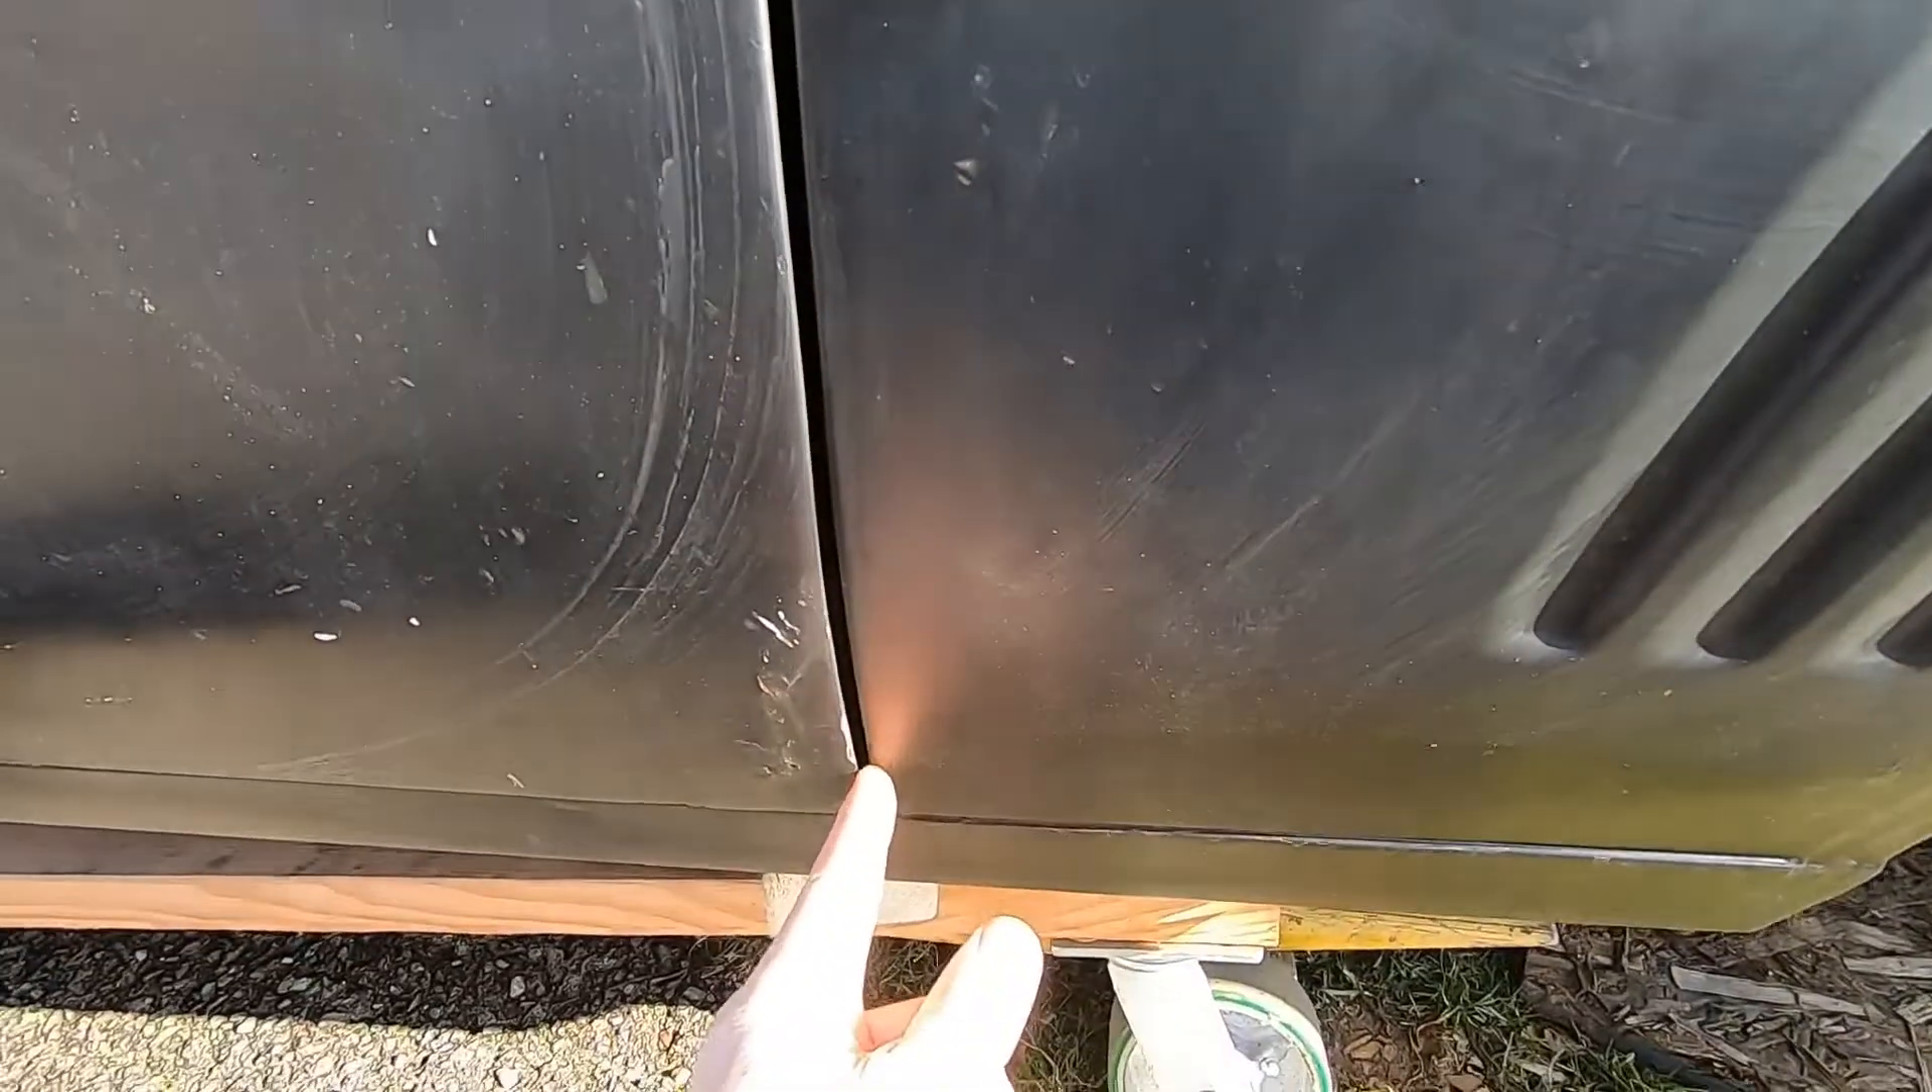We do have a new pair of doors here as you can see from that gap these don't fit terrible as far as the gap they get a little tight in the bottom.